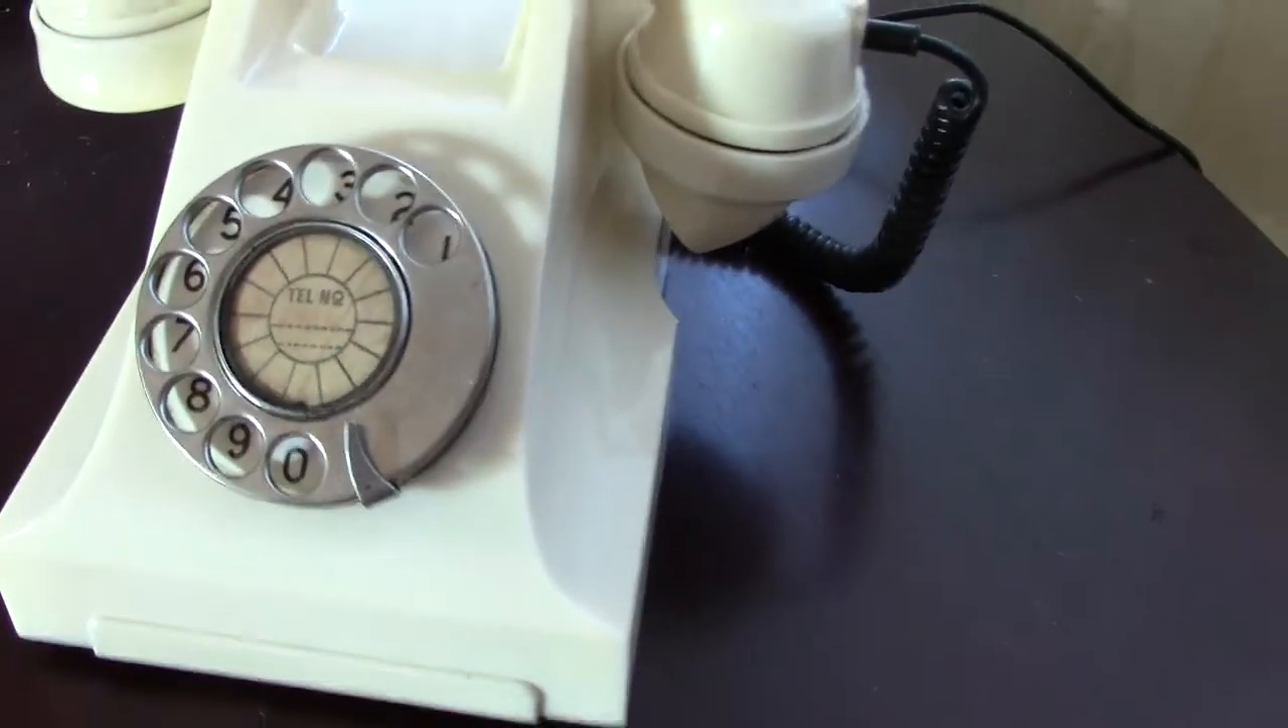If you notice there is a gap between the finger stop and the first digit.